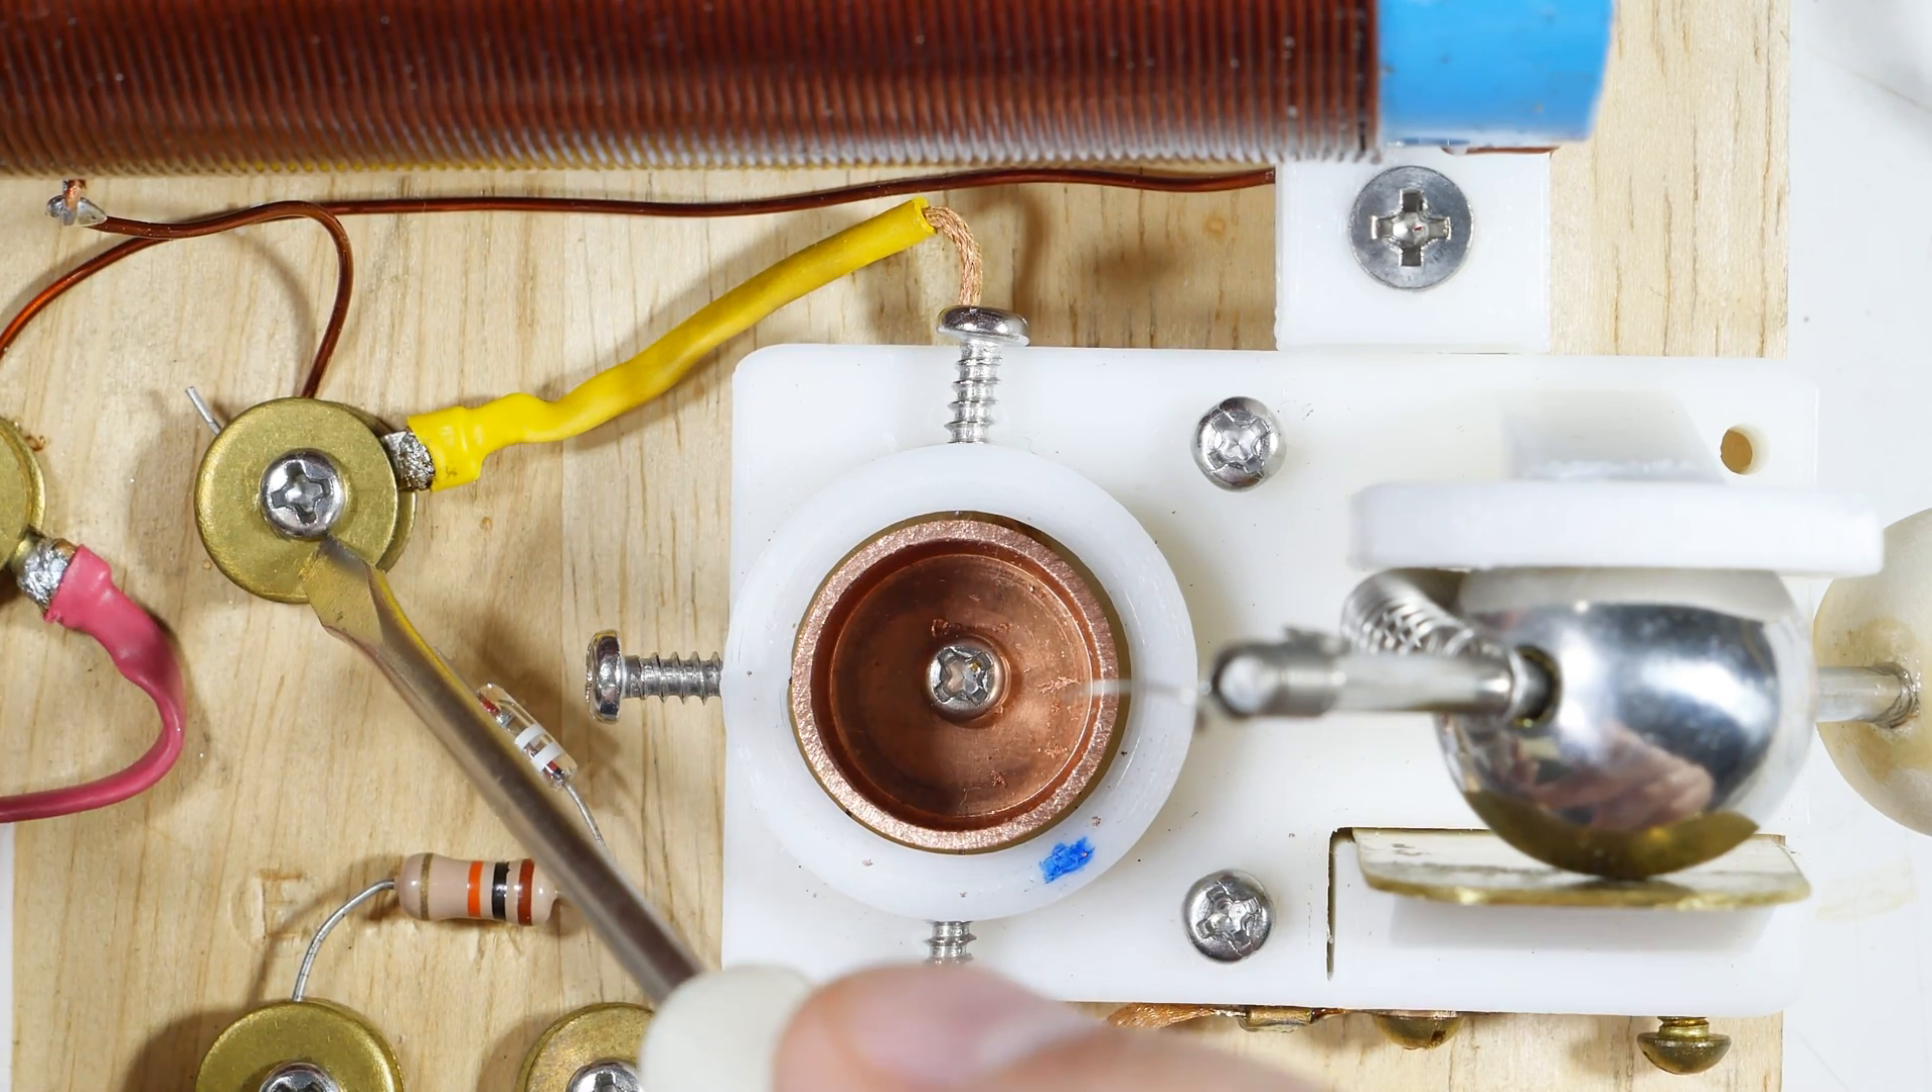So the washer the place where the washer is soldered to it's this wire right here comes out goes through the yellow shrink wrap and is attached to this point.